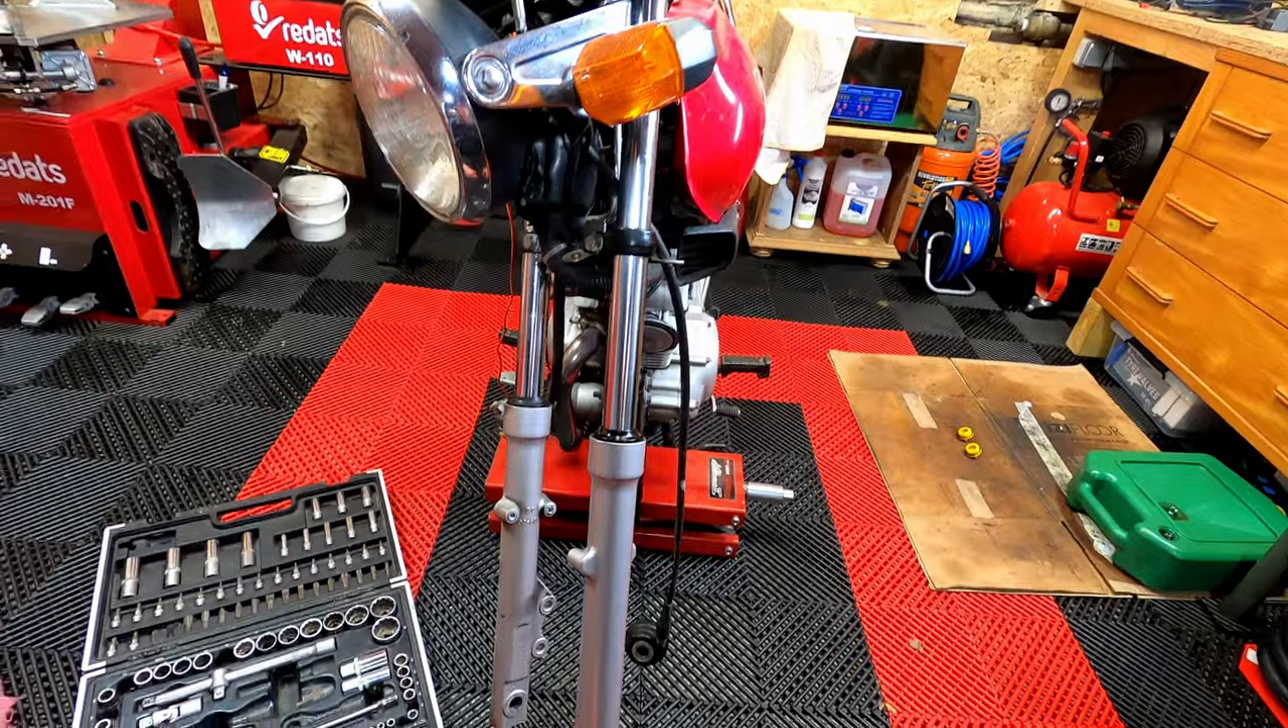Voilà et ma fourche est remontée.